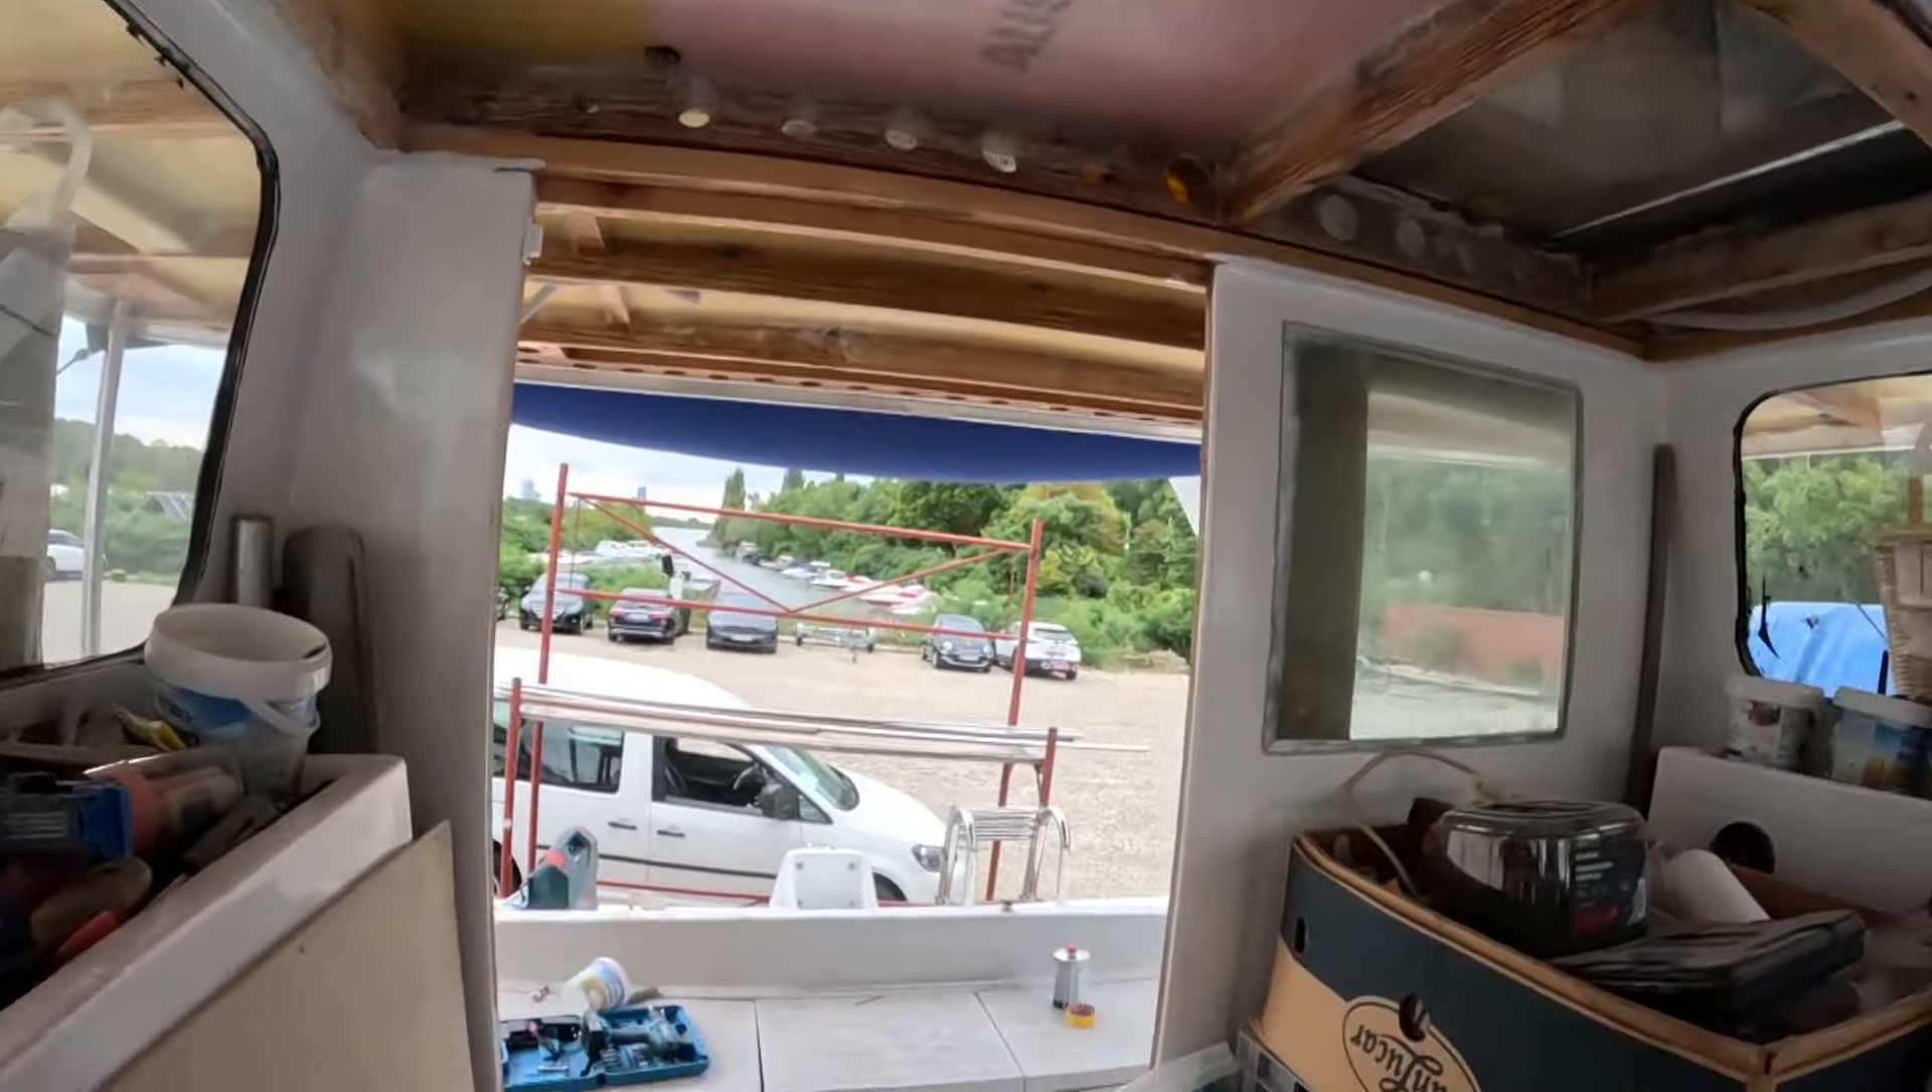Ja, hier ist bis auf die Verkleidung oben alles fertig.